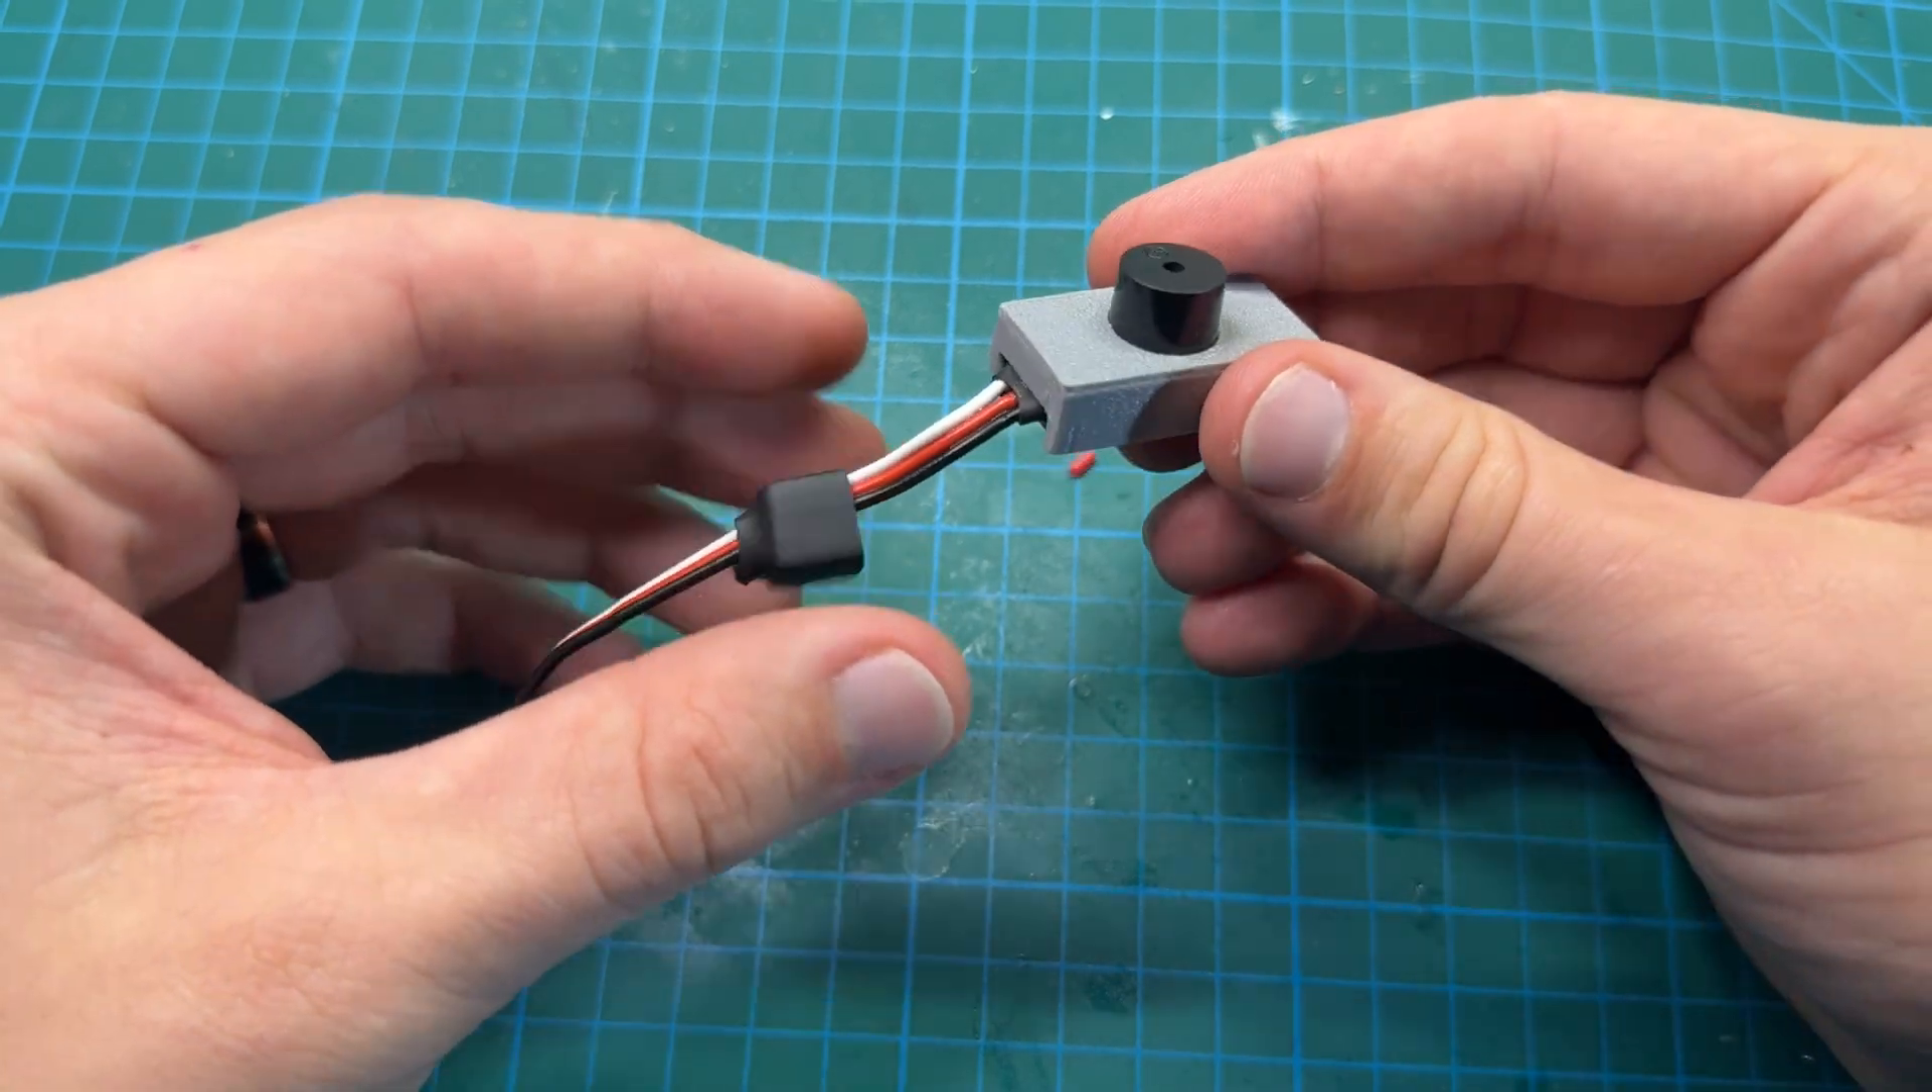I just added a little bit more heat shrink at the end. It still can slide off if you want to take things off.